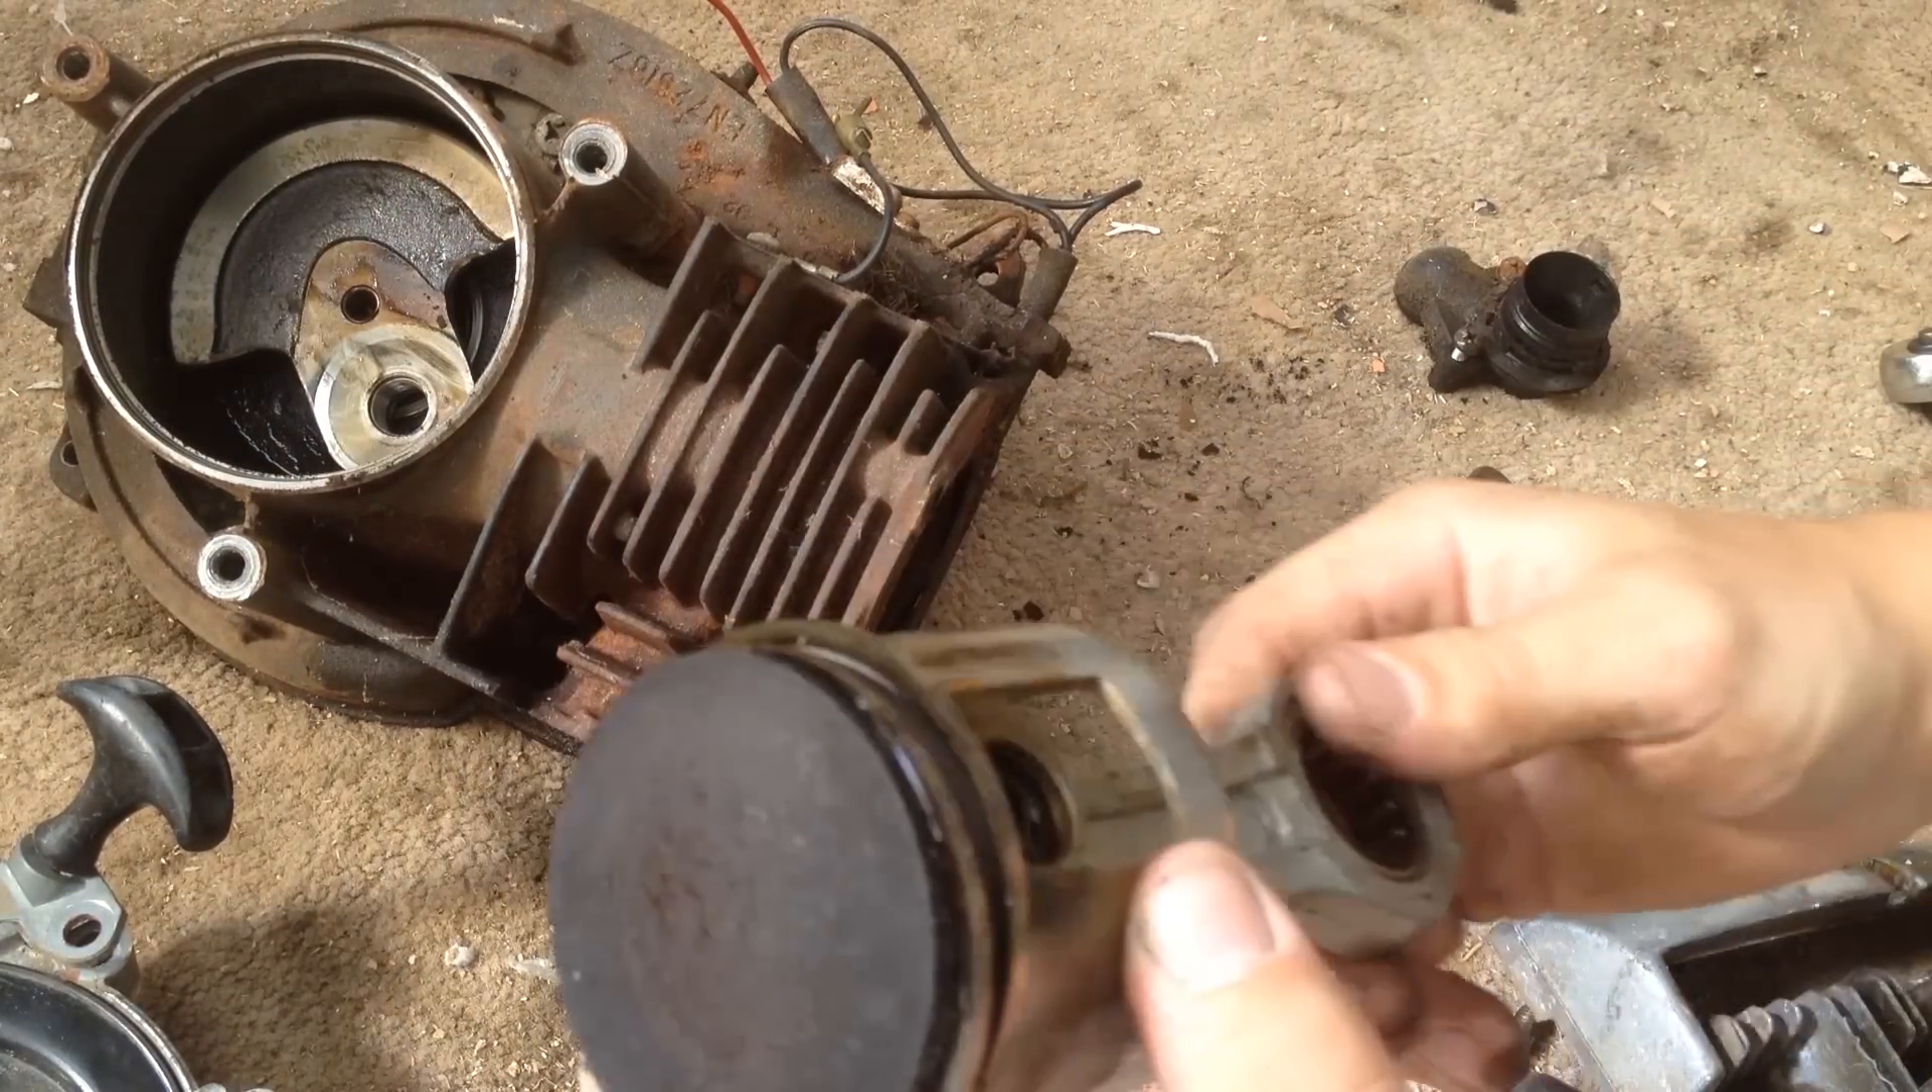We've got the piston out, complete with conrod.